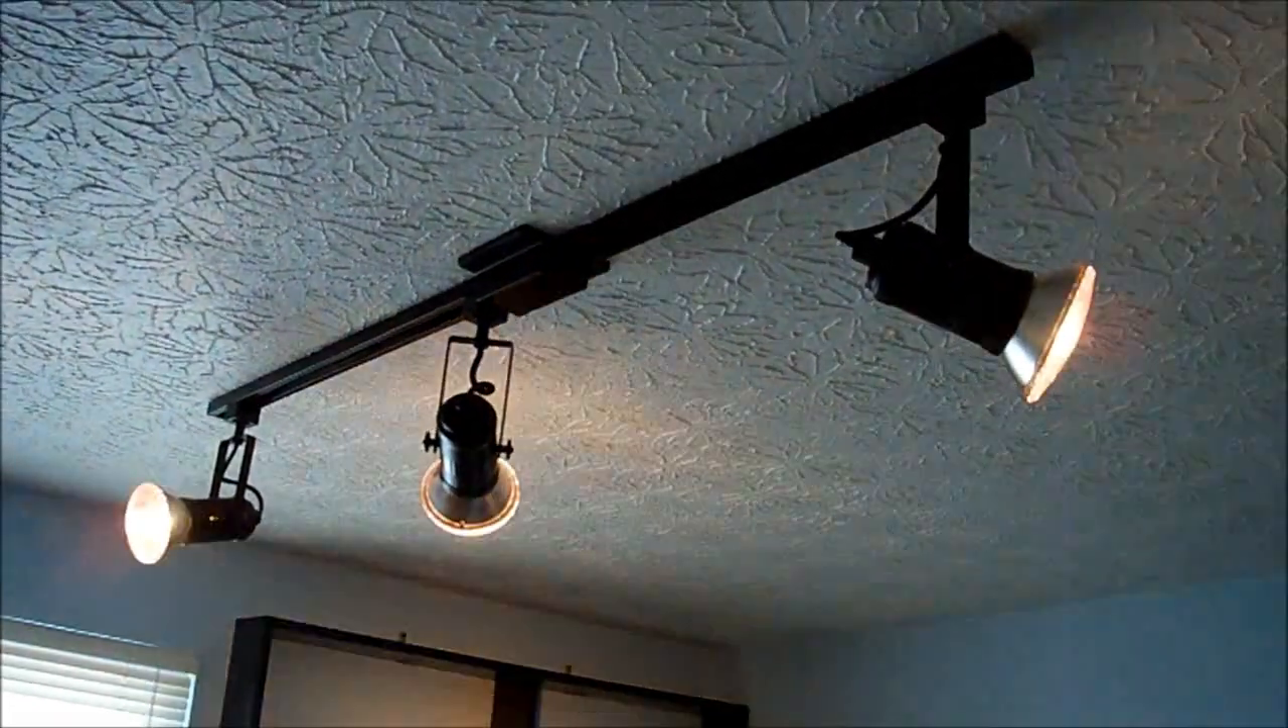So, I added my third track light.